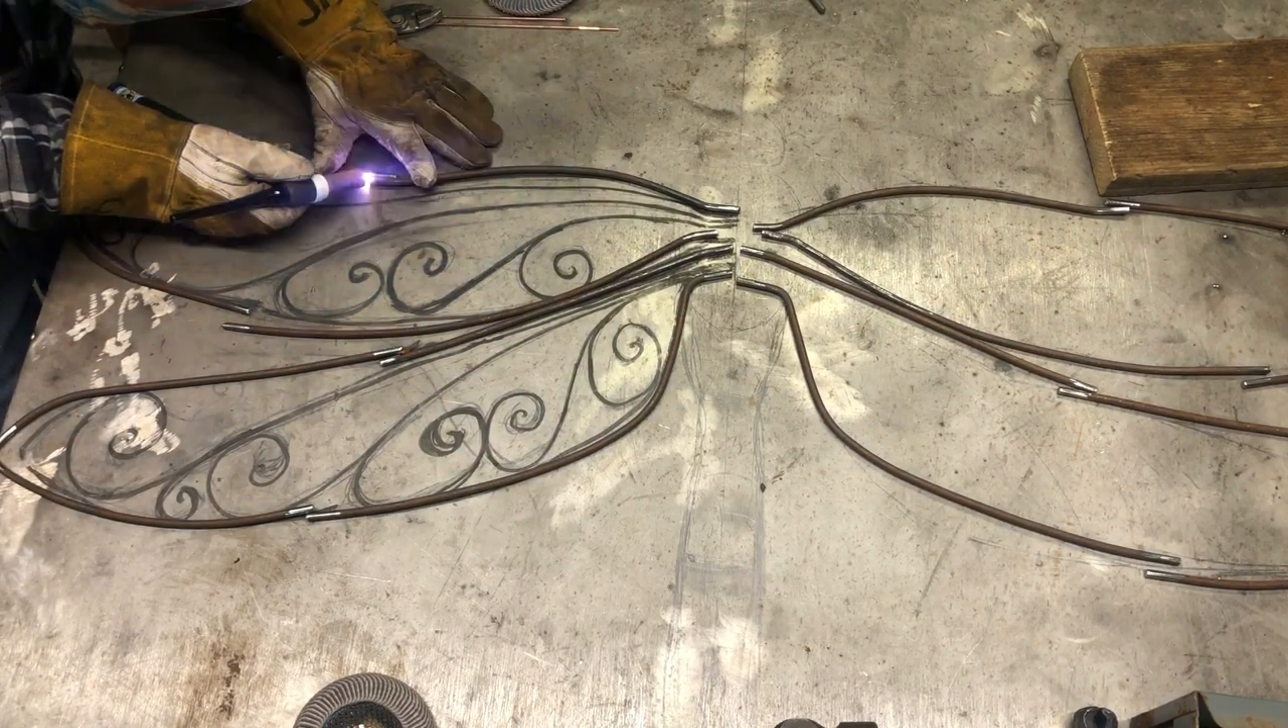I have the outline of the wings framed.